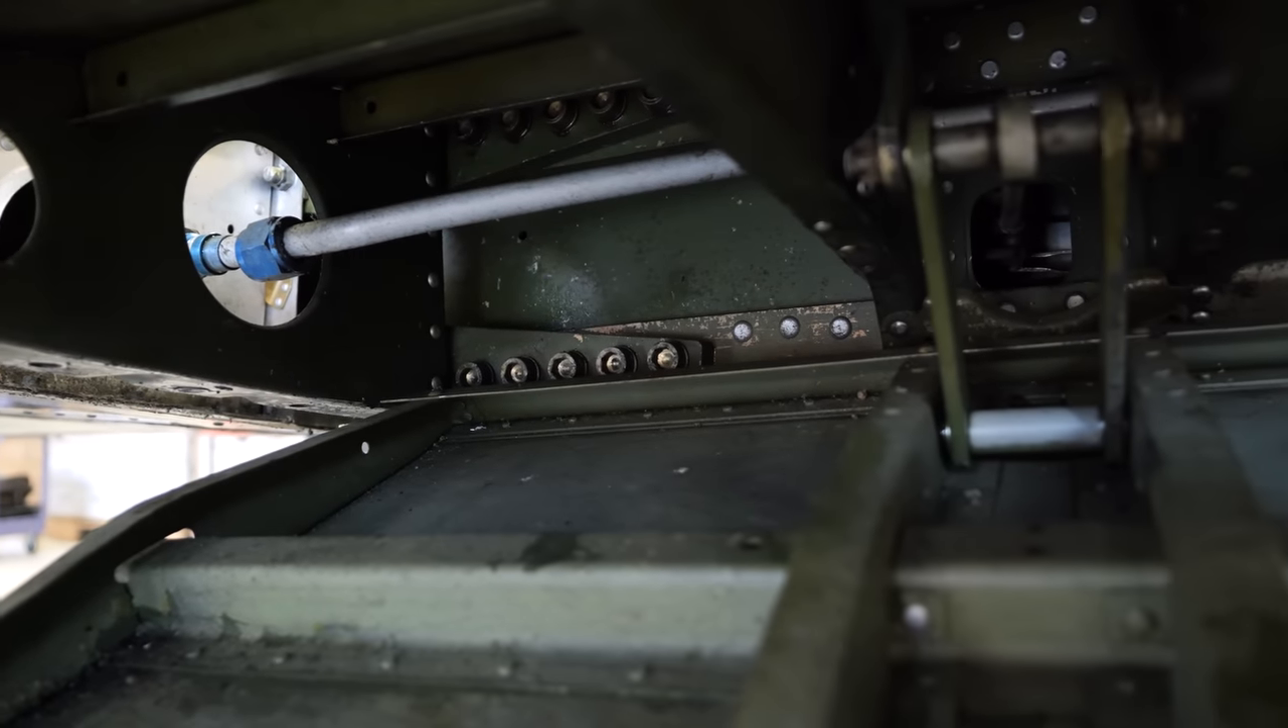If you look under the flap, it's got one, two, three, four, five bolts that we never took off.